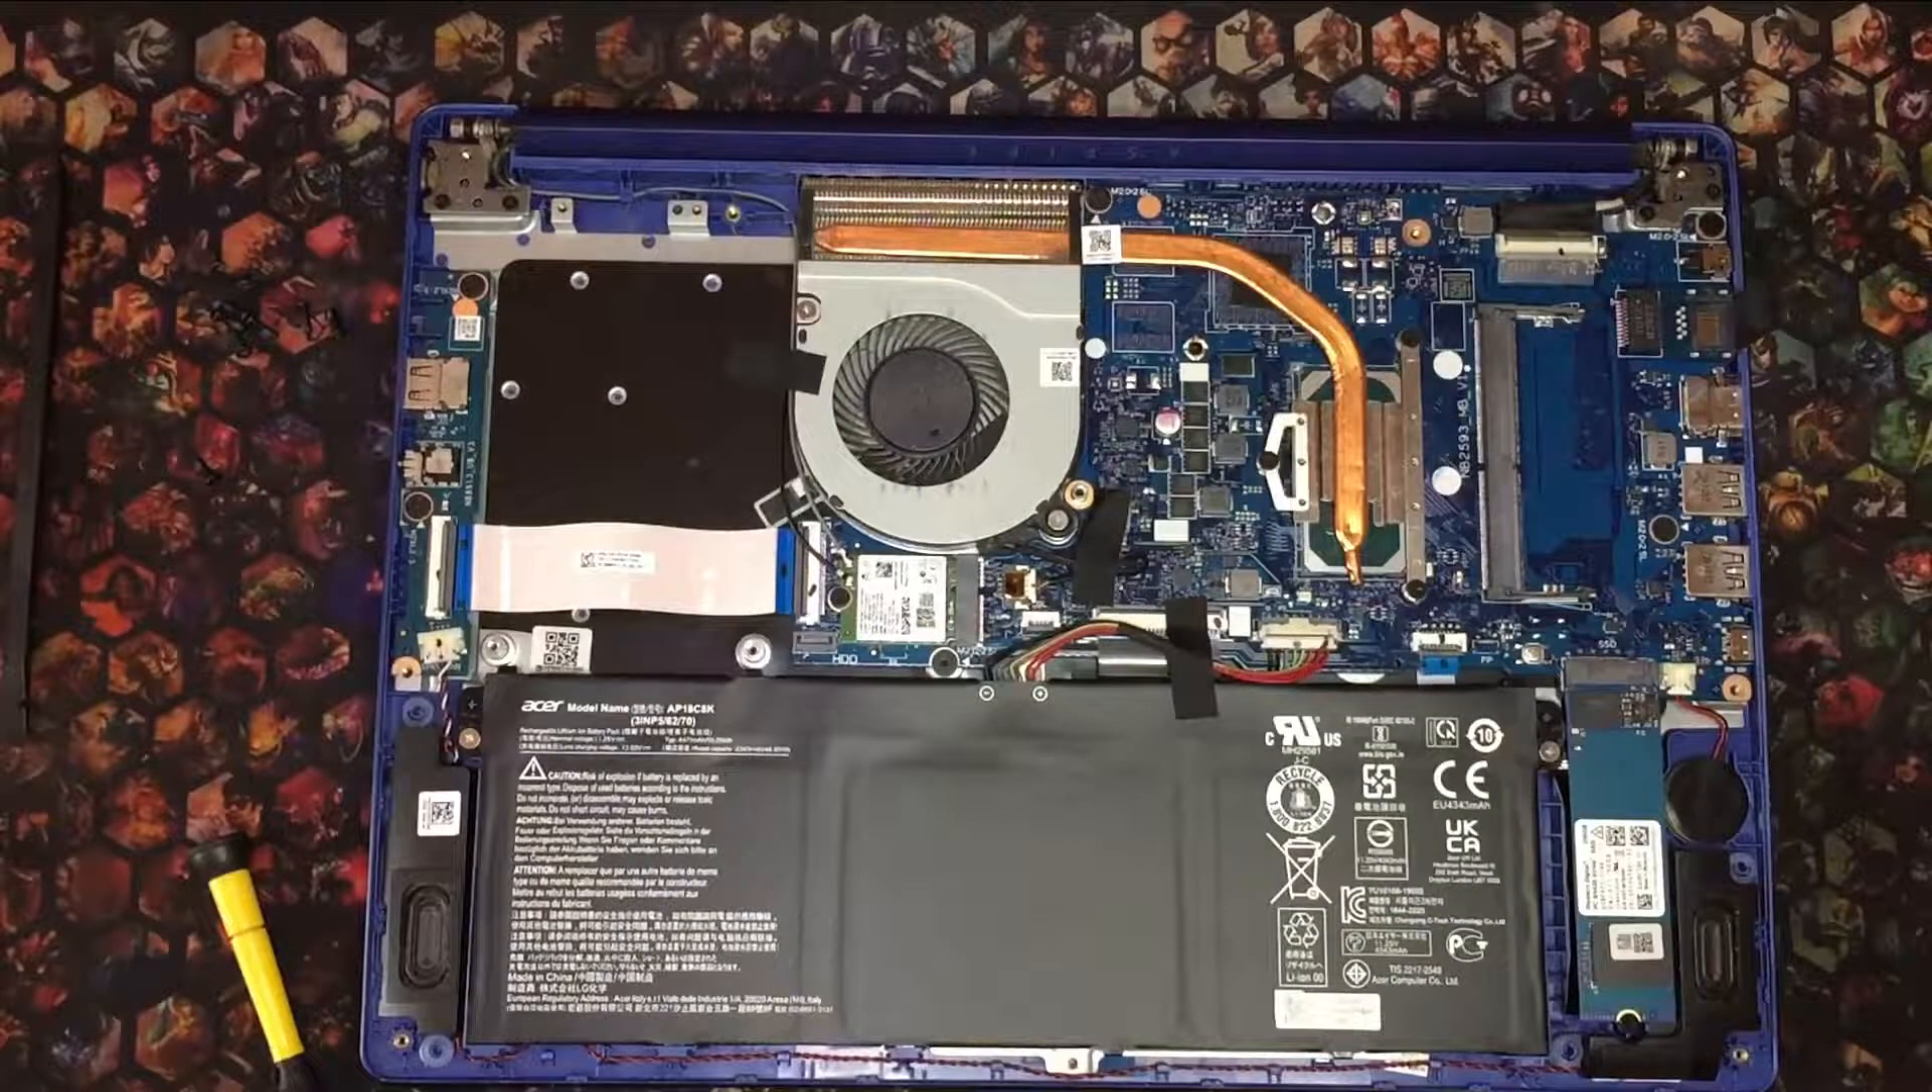With the cover off, the internals are now exposed.